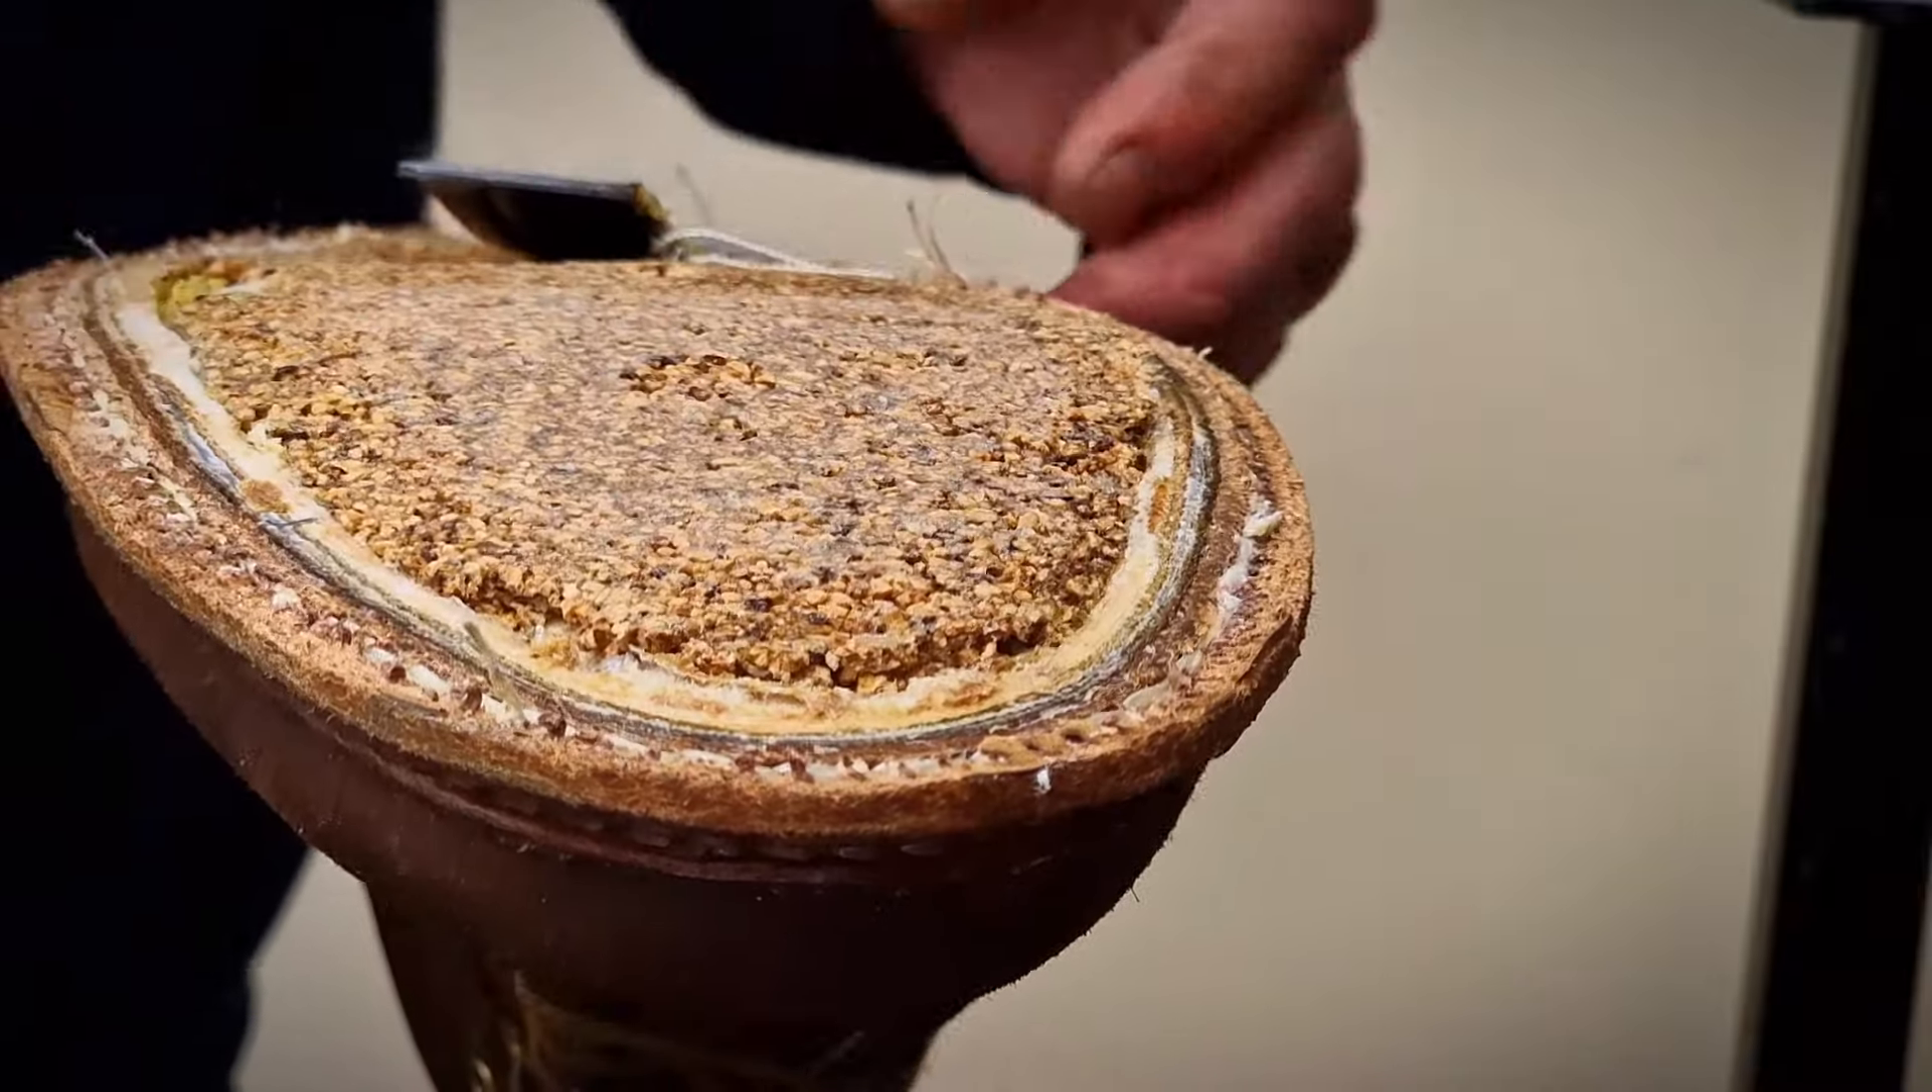Okay, old sole's off, now for a quick look on the inside.